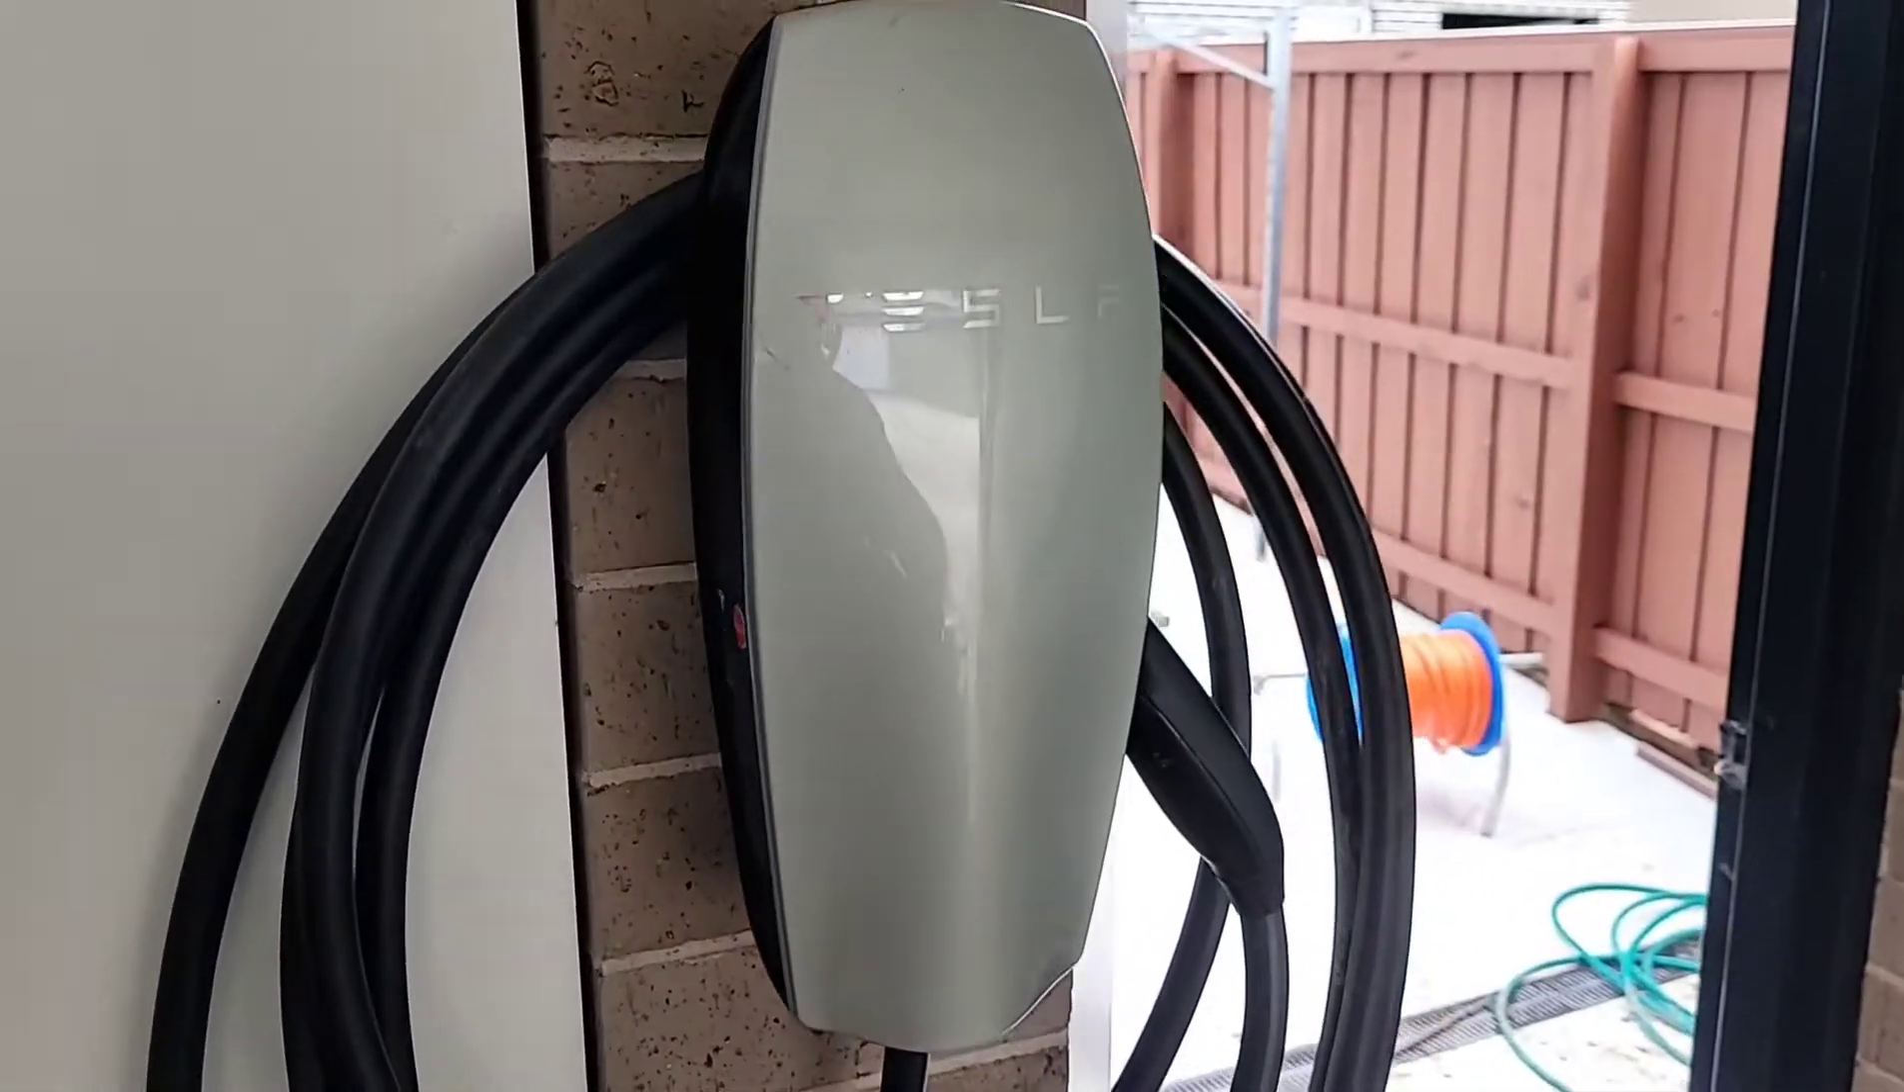And that is the installation of the actual charging unit complete.